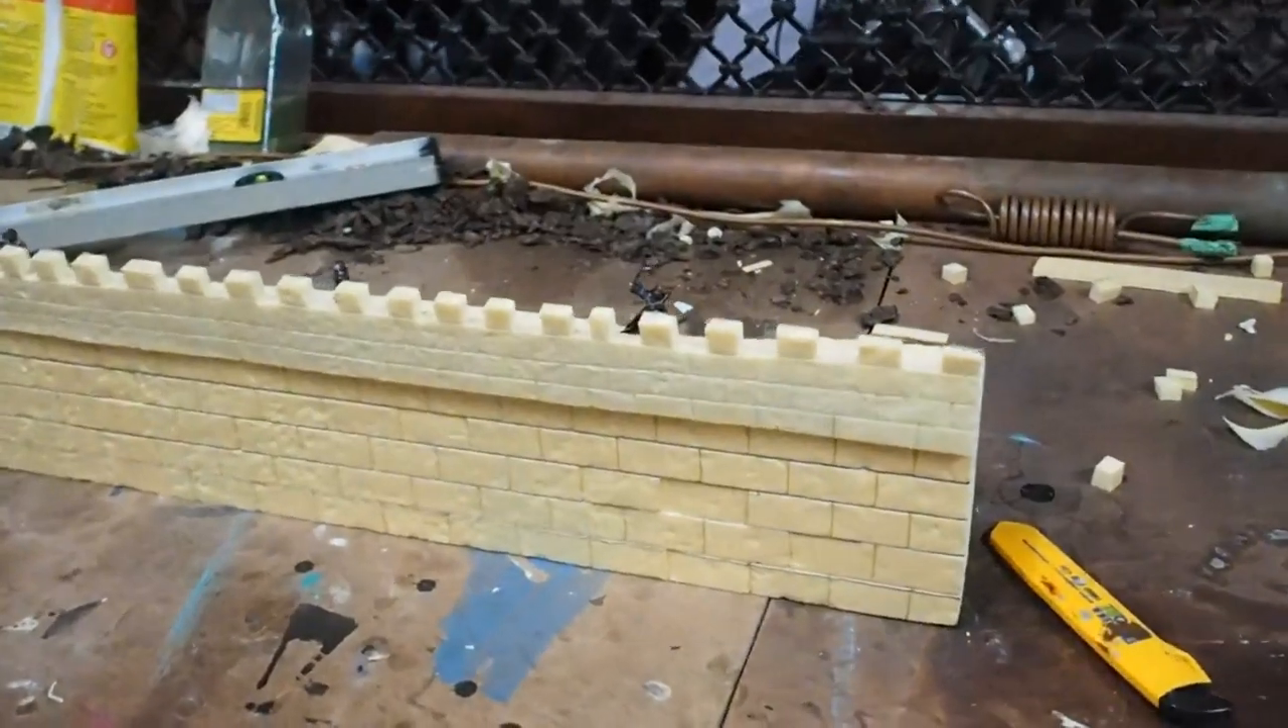And there we go assembly on the first section of castle wall is completed.